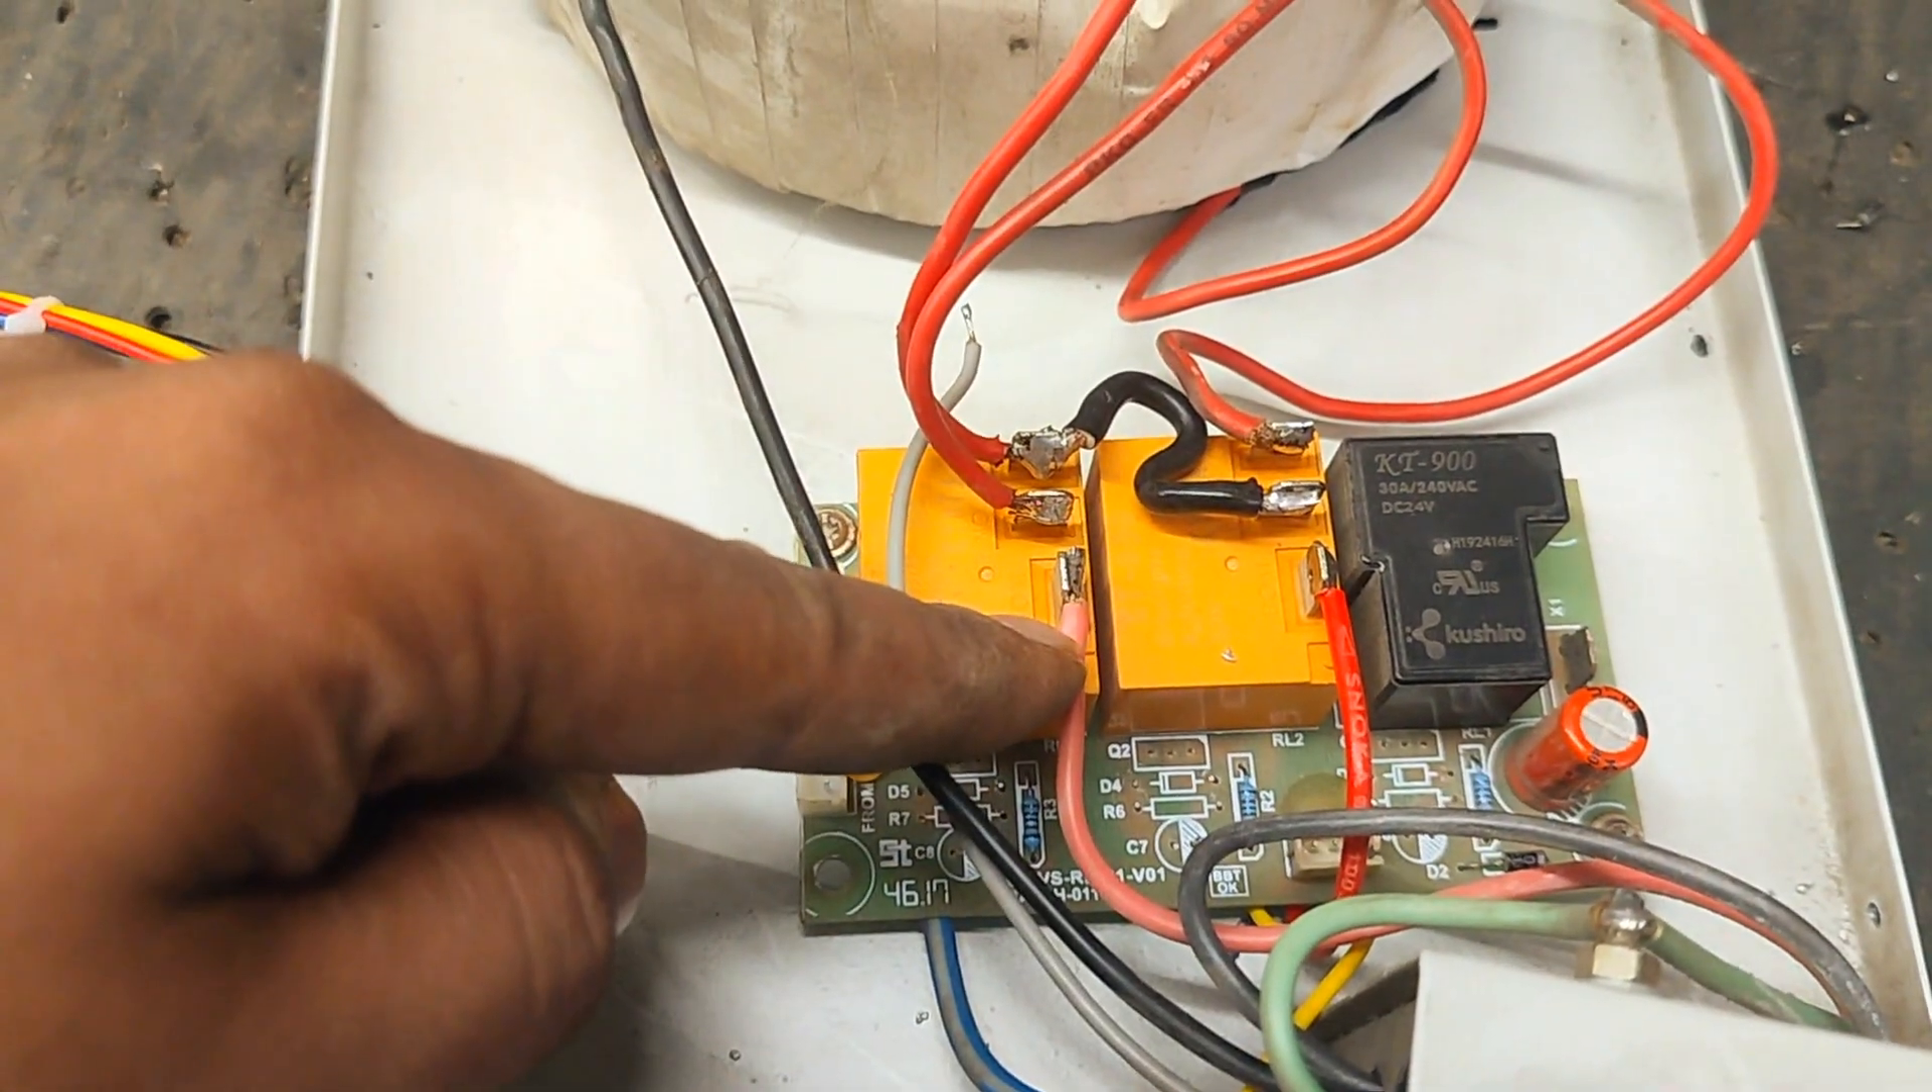देख सकते हैं दोस्तो relay की wiring भी मैंने कर दी है।